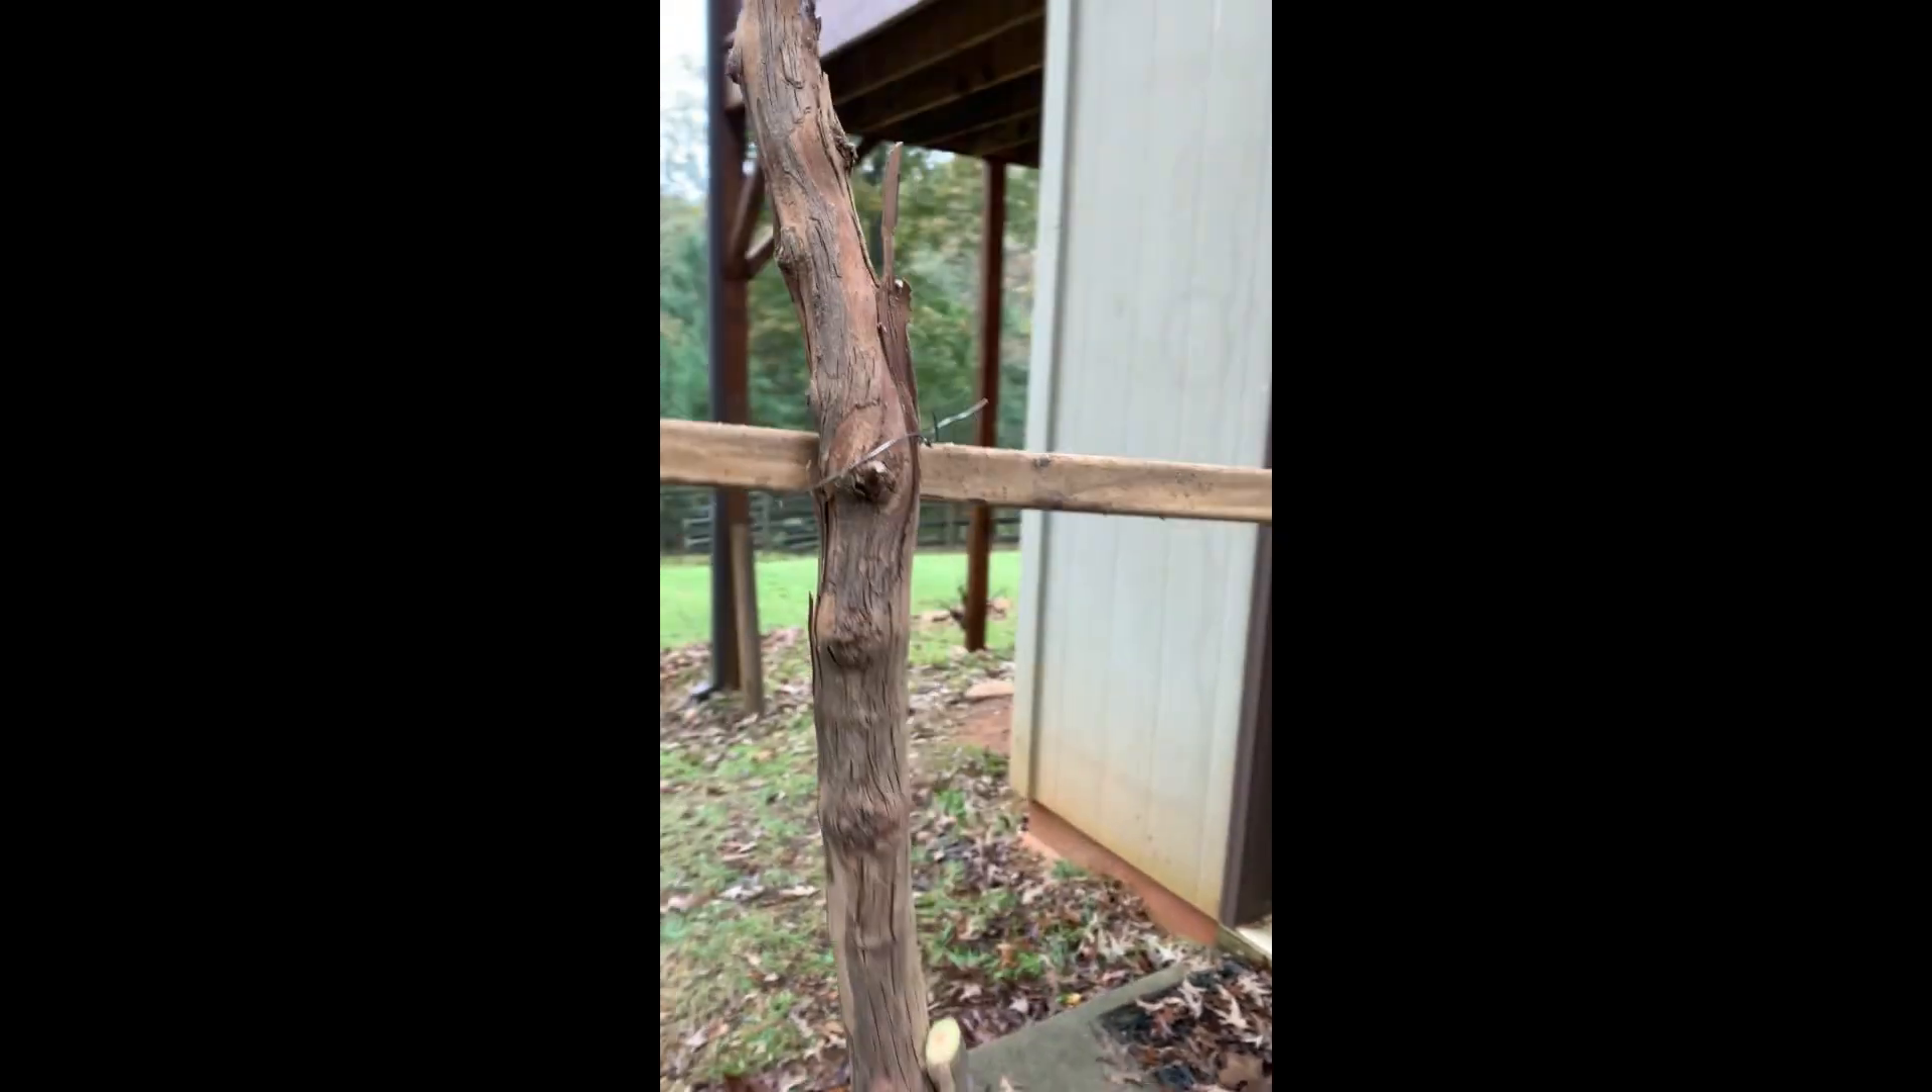I just shot a one by one here on a post and I've got it wired up.